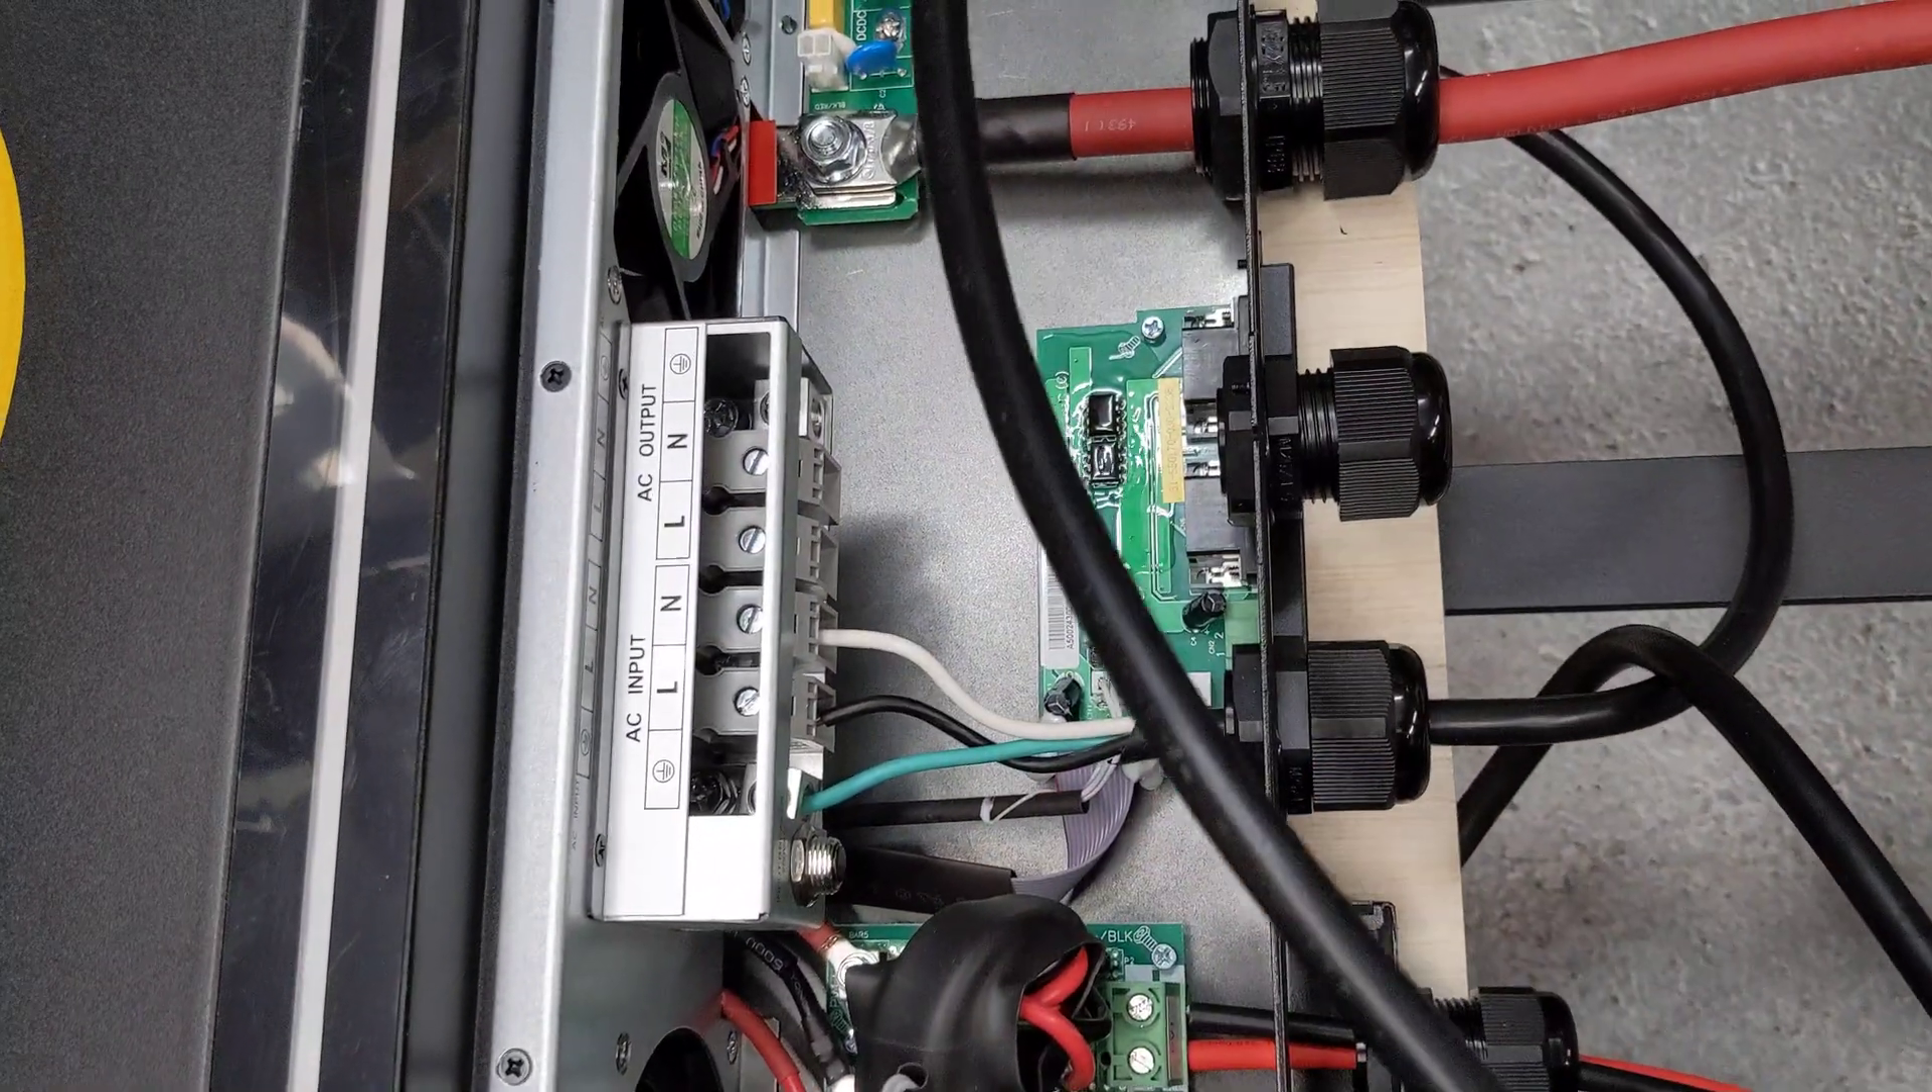The AC out, which I still have to wire in, is going to go to a surge strip on the back of this unit.